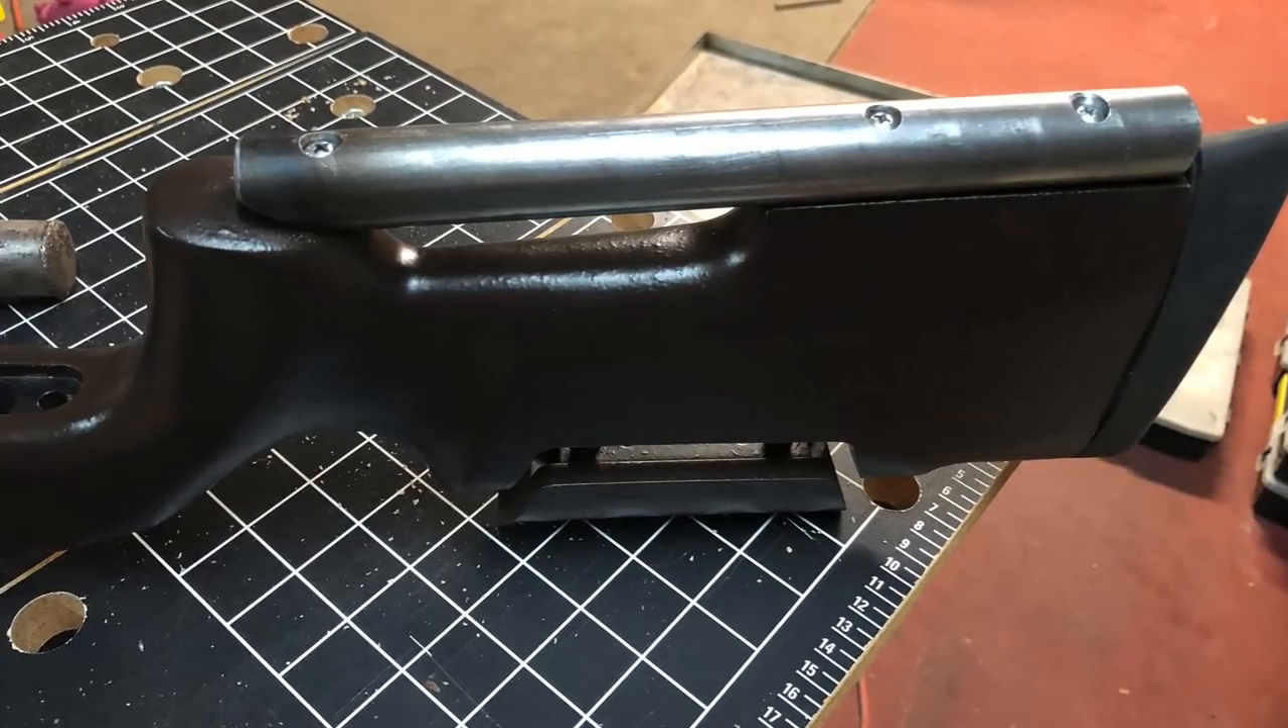Starting to put the screws into the stock here and there we have all three installed.